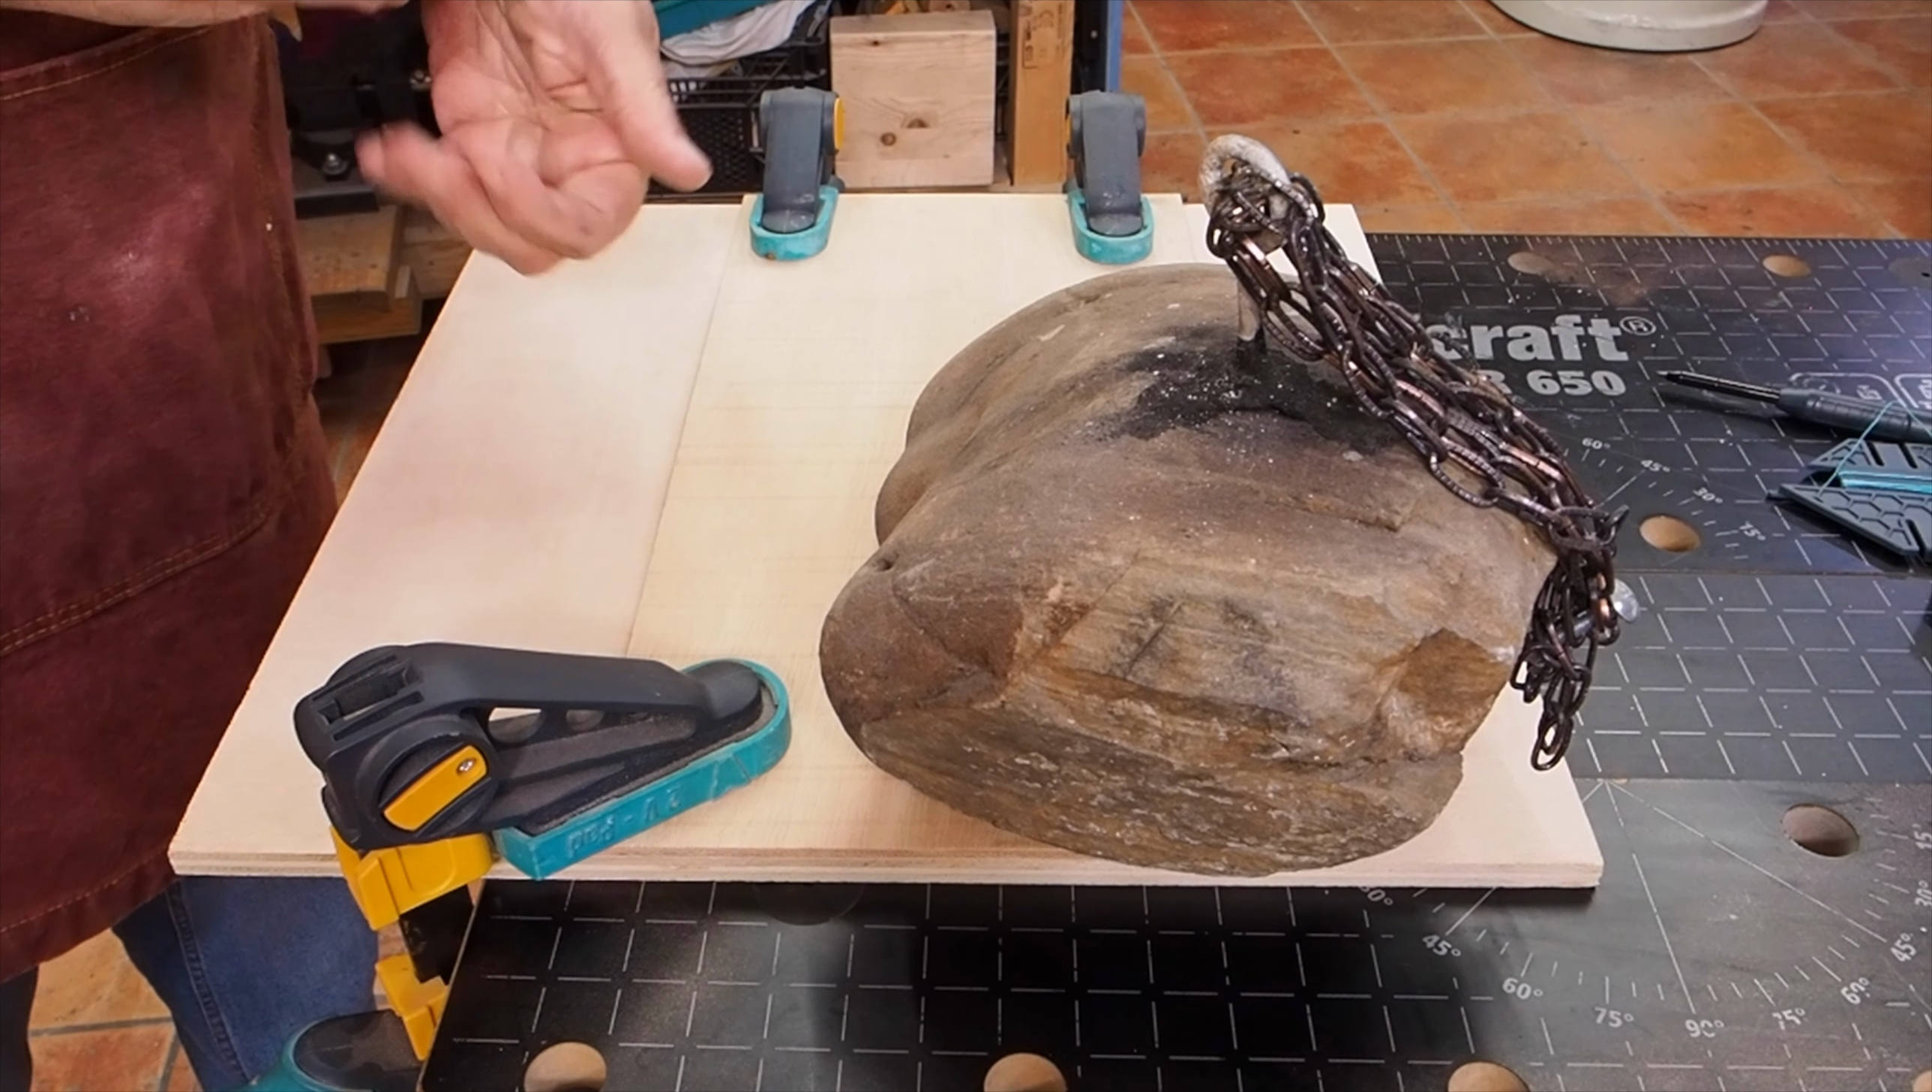Bien, pues ya le hemos puesto los sargentos, ya le hemos puesto nuestra piedra.